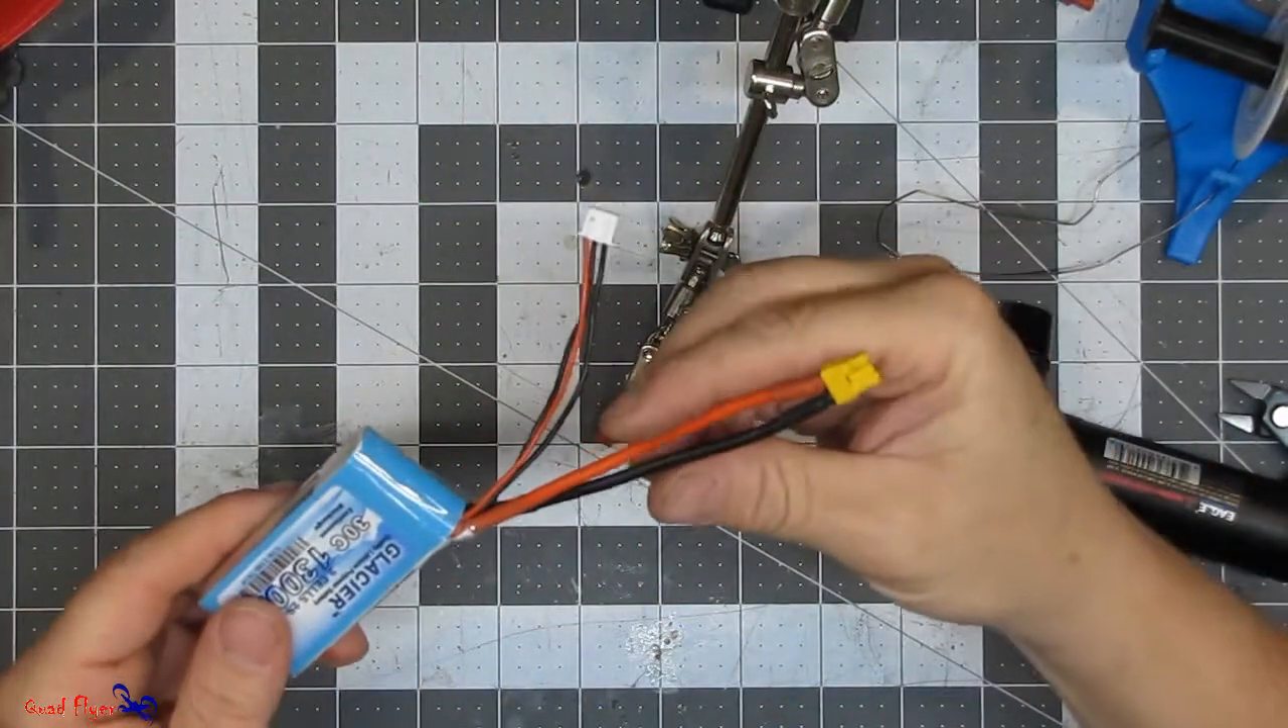We've got our XT30 connector soldered onto the lead of my 2S LiPo.